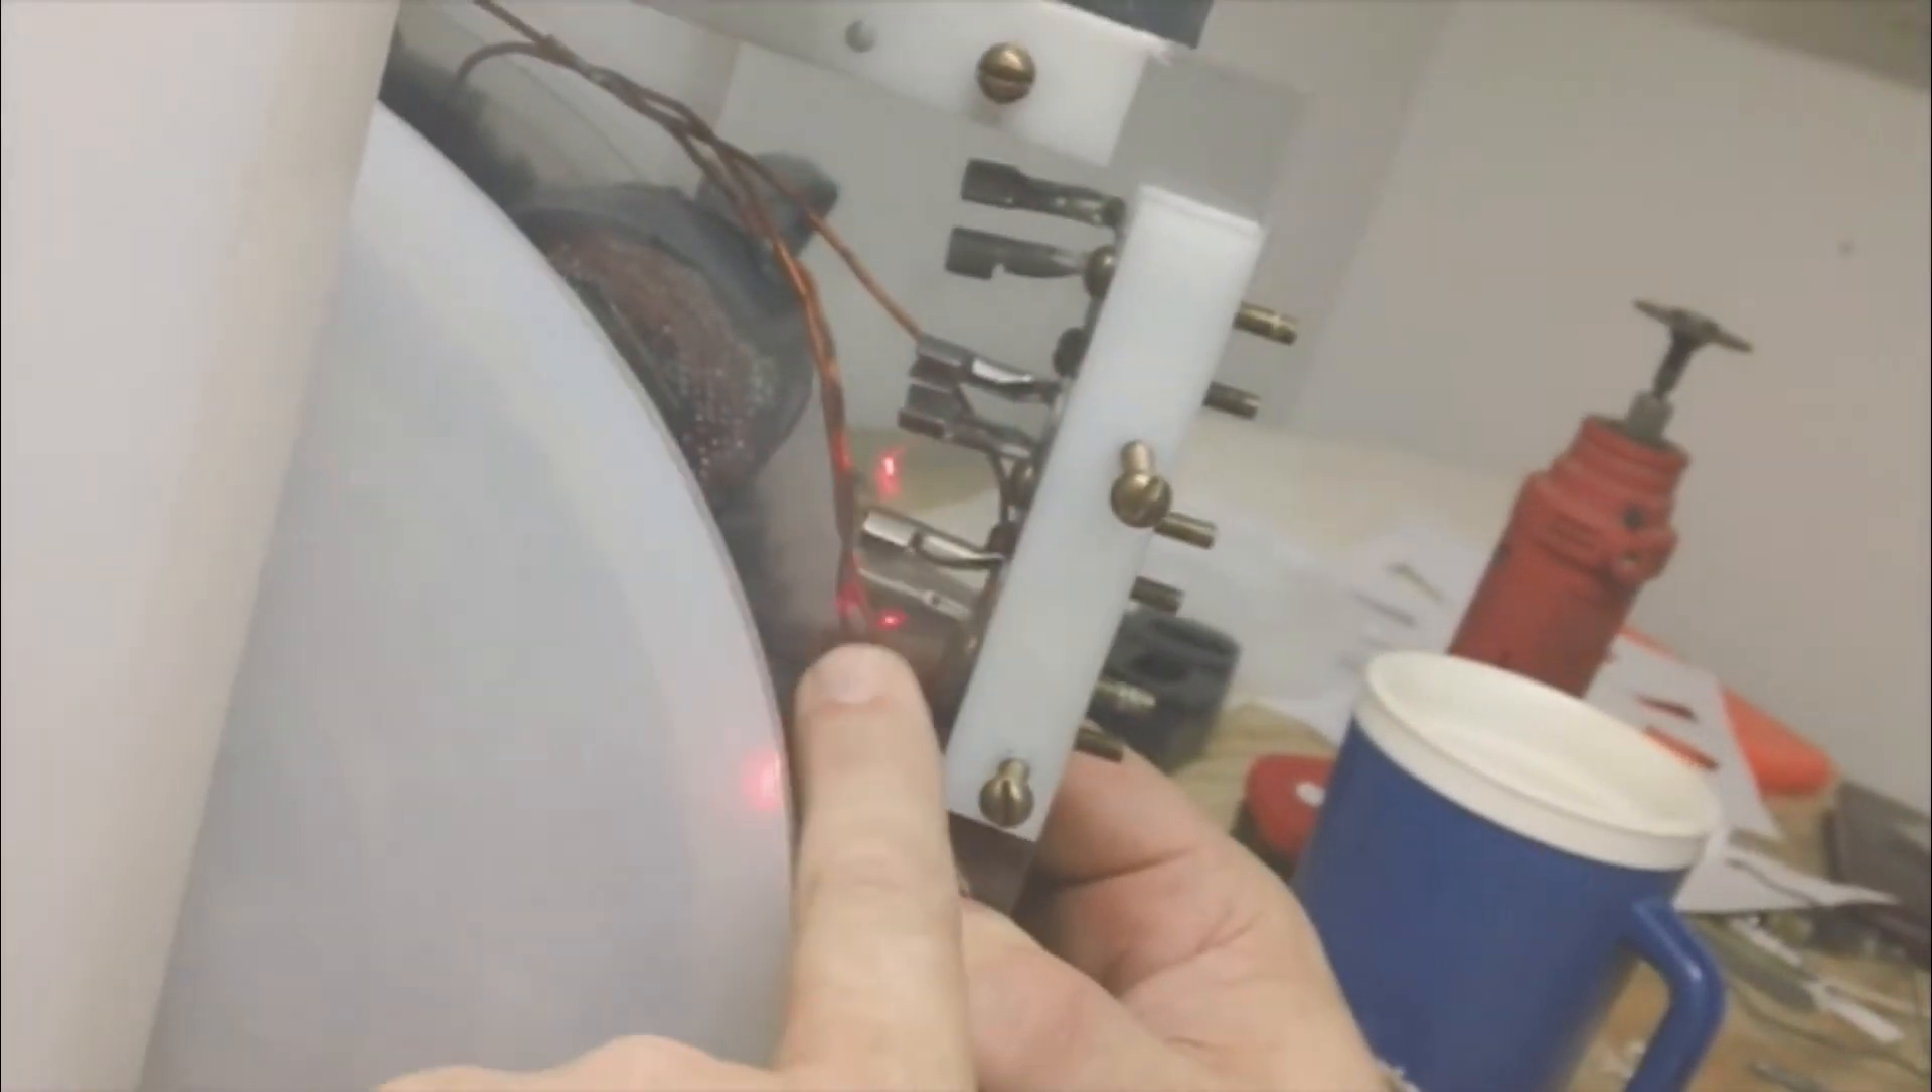You can see I added connectors back here for the individual phases uh each phase.